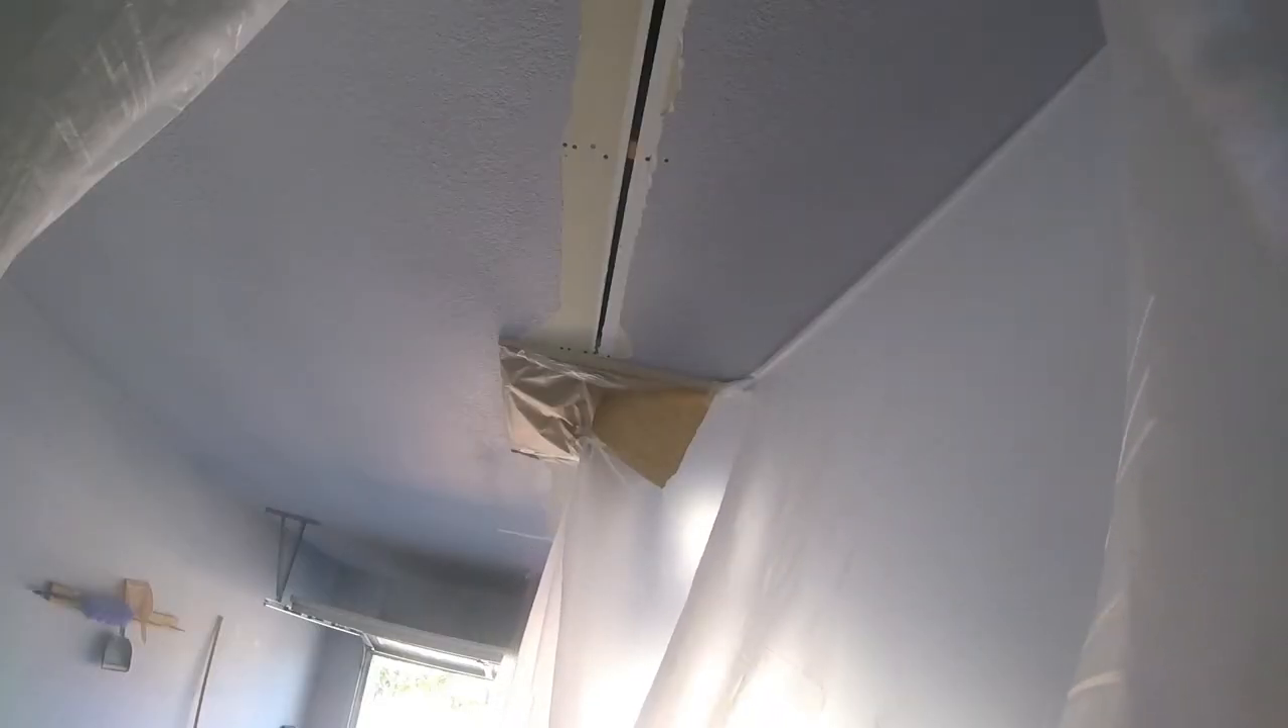I scraped the tape on this there's a big gap.